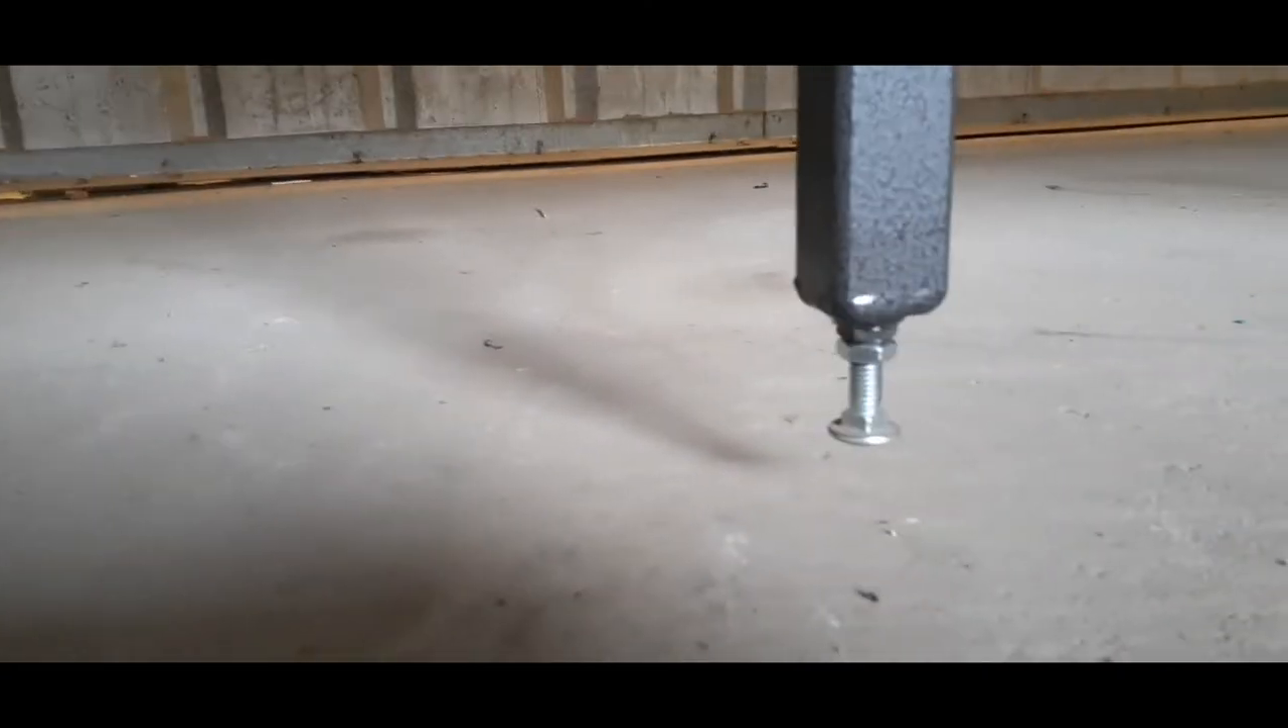The problem is these intermediate legs aren't even touching the ground.